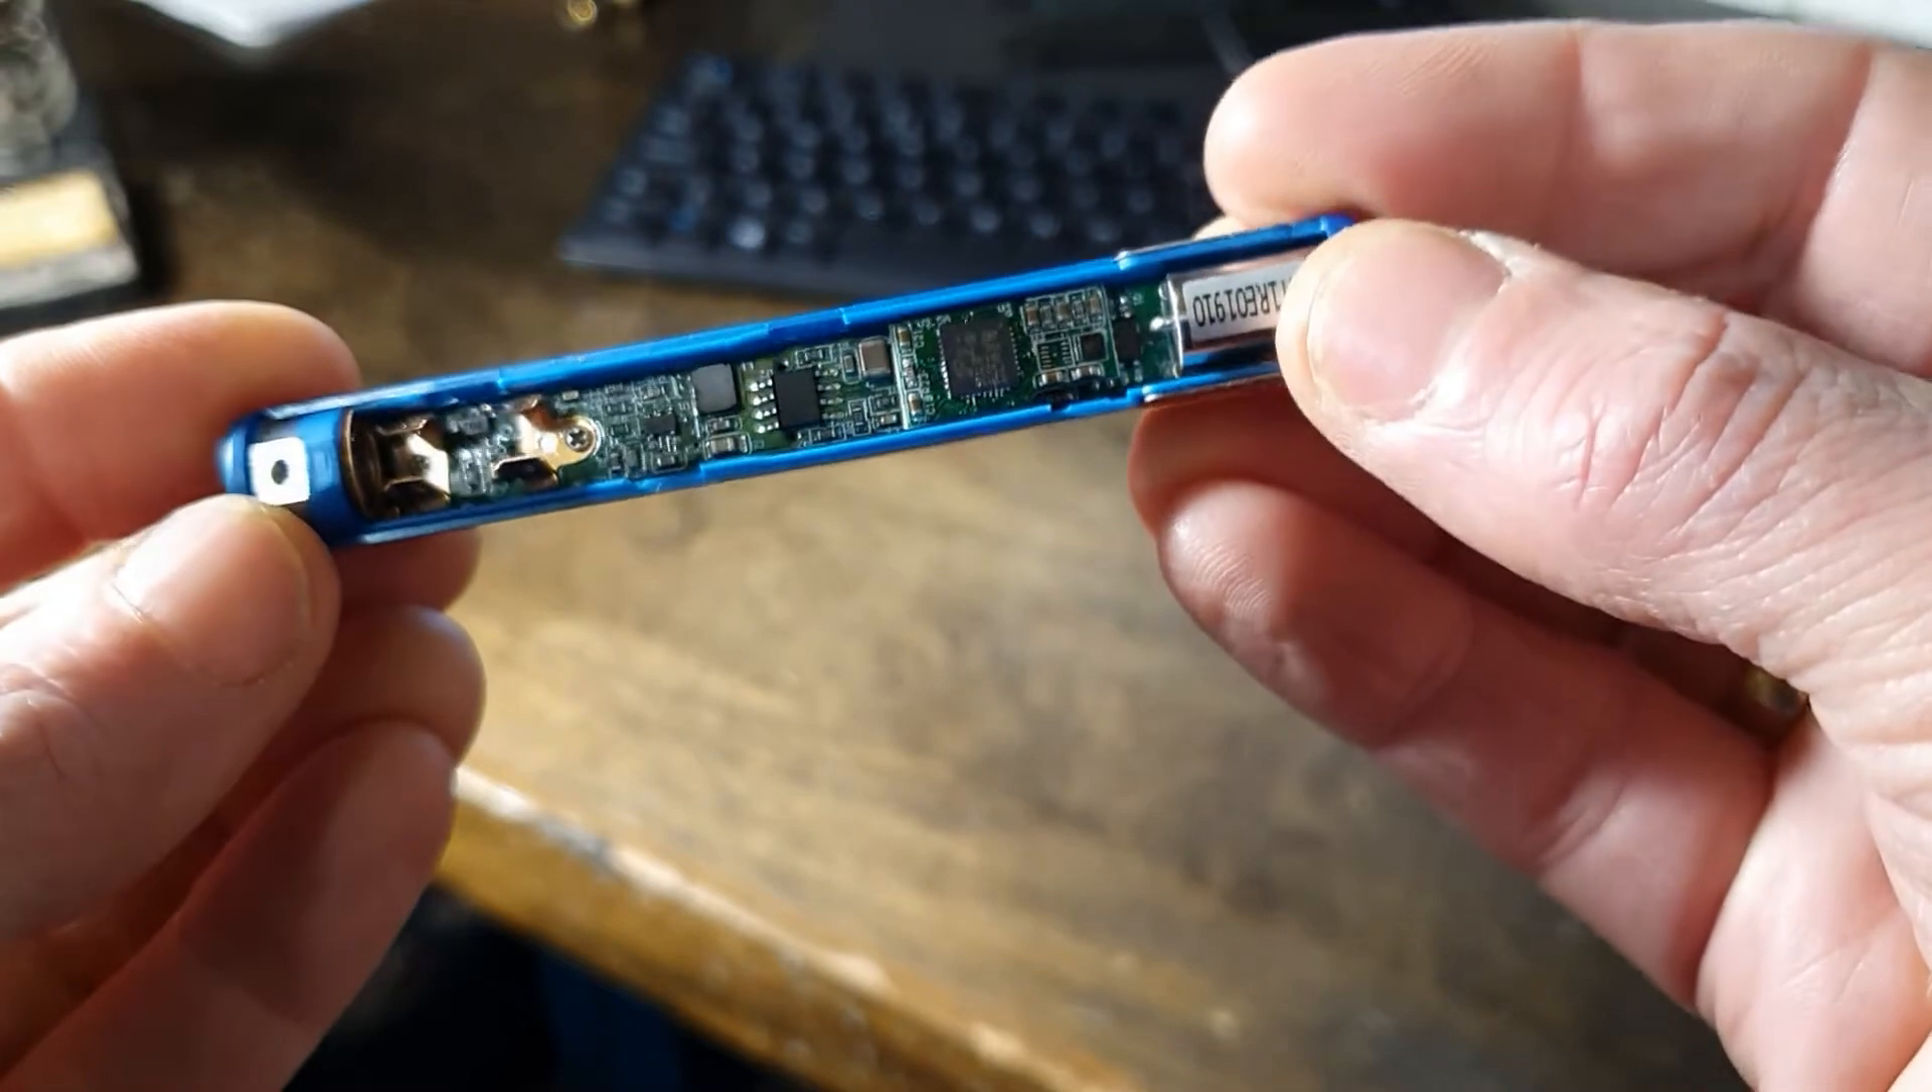All right, so removing the screws and removing the back shows the circuit boards here.